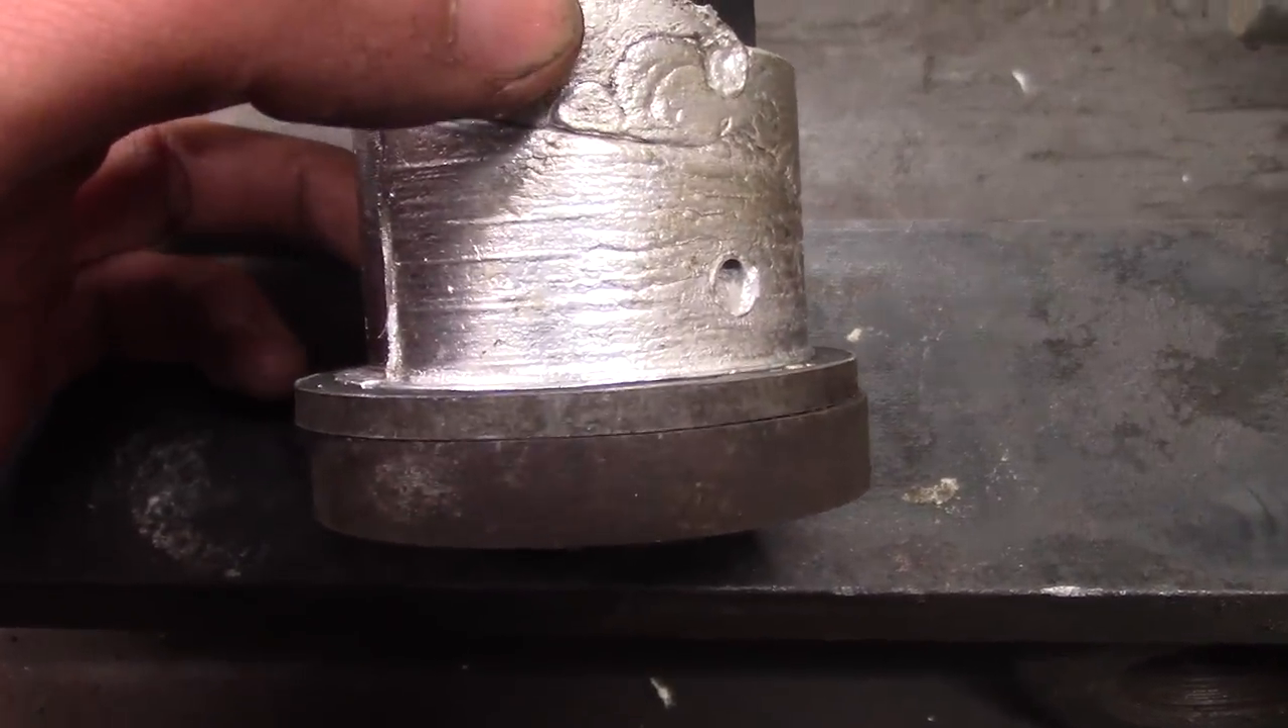Here's that bottom shim. You see it shifted over.